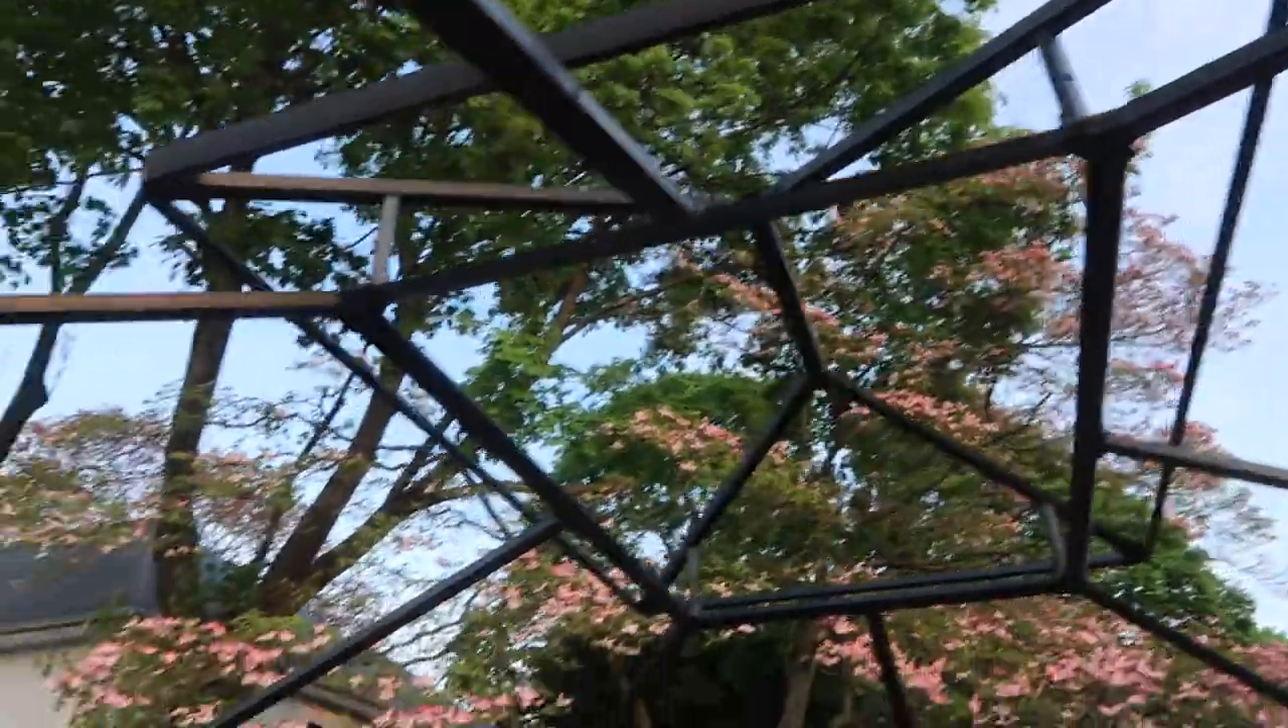Okay, some of the crossbars for the roof are now done. And we're going to put the small roof in the middle on next.